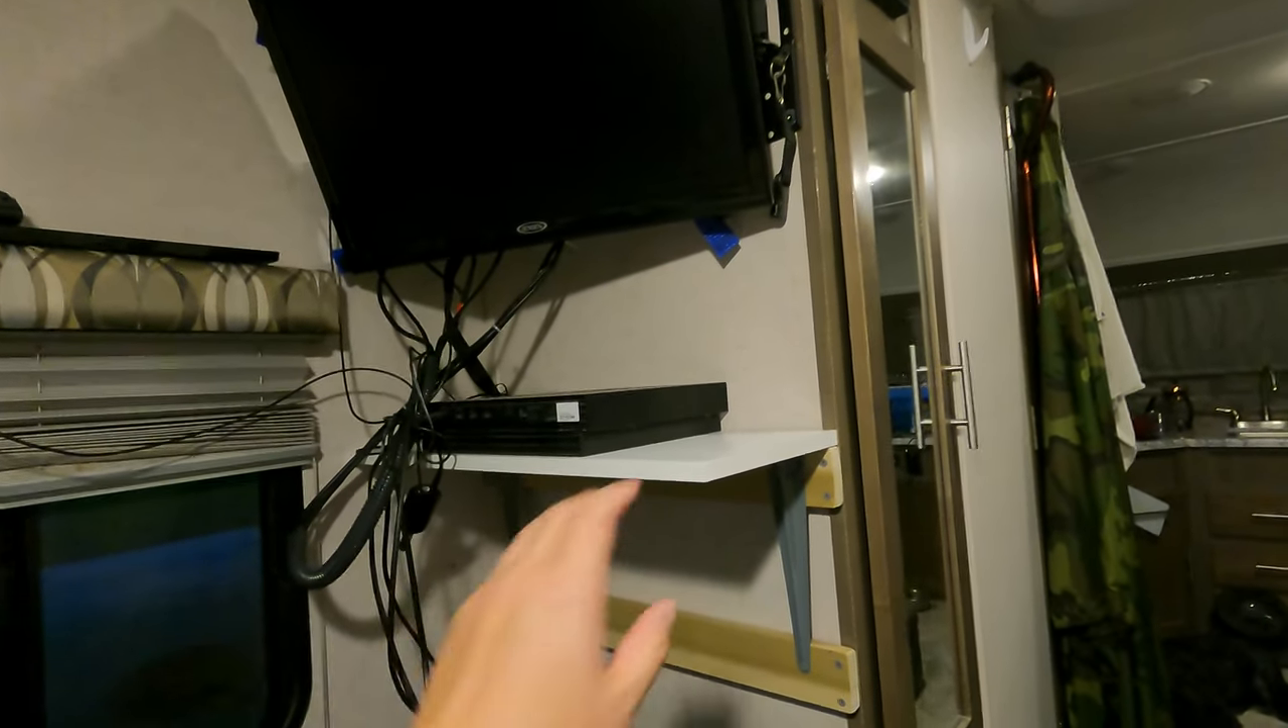So now I have the shelf finally installed. Nice and sturdy and not going nowhere.